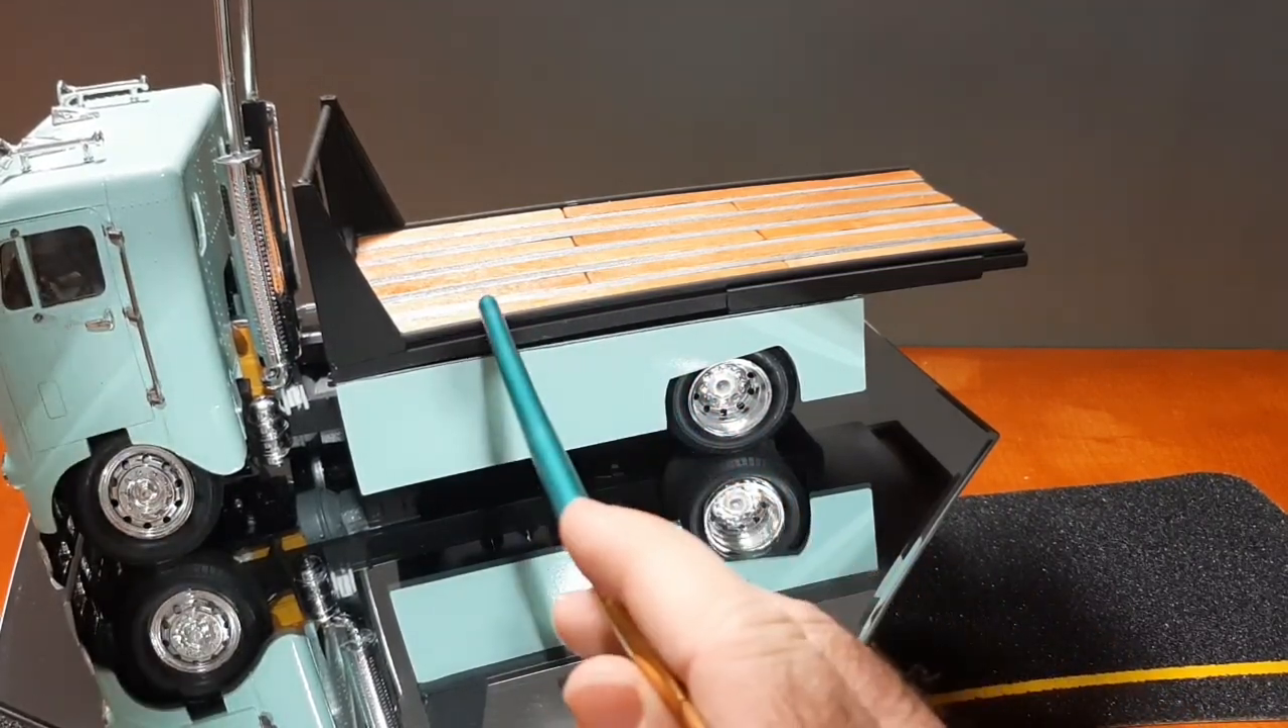But you can see I did get the wood grain bed put in.